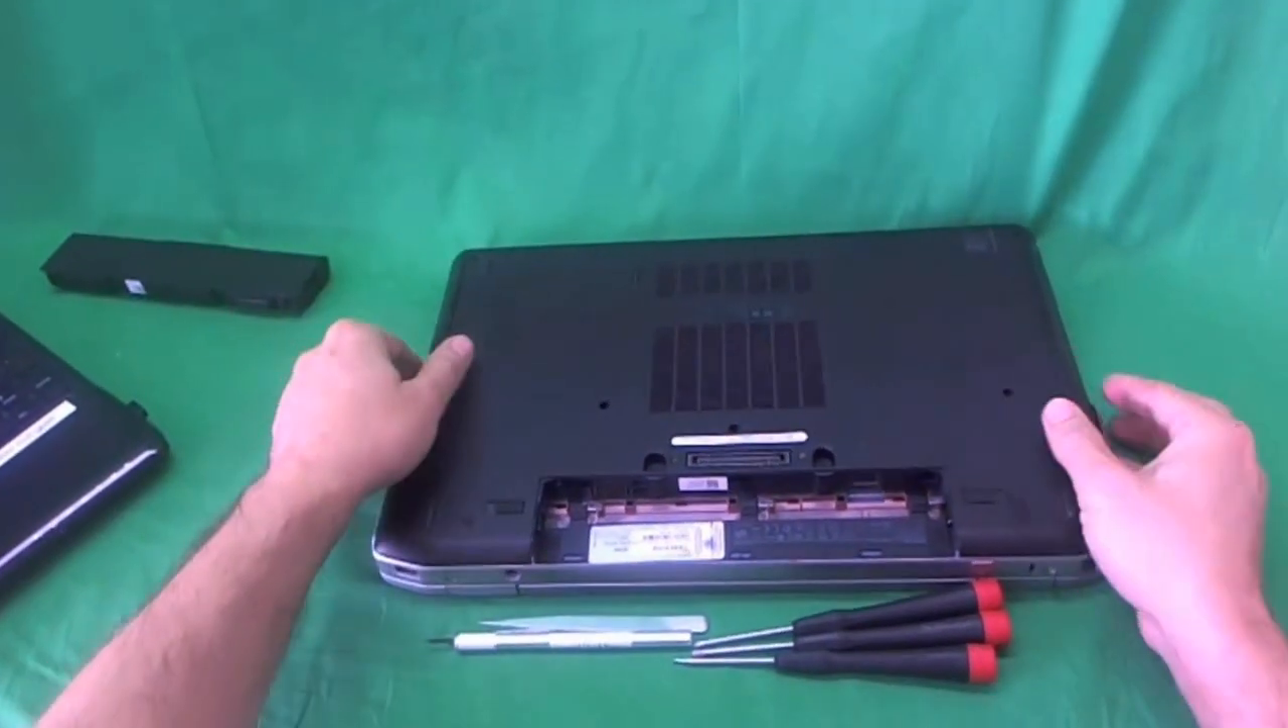Now that the battery is out, the laptop is safe to work with.